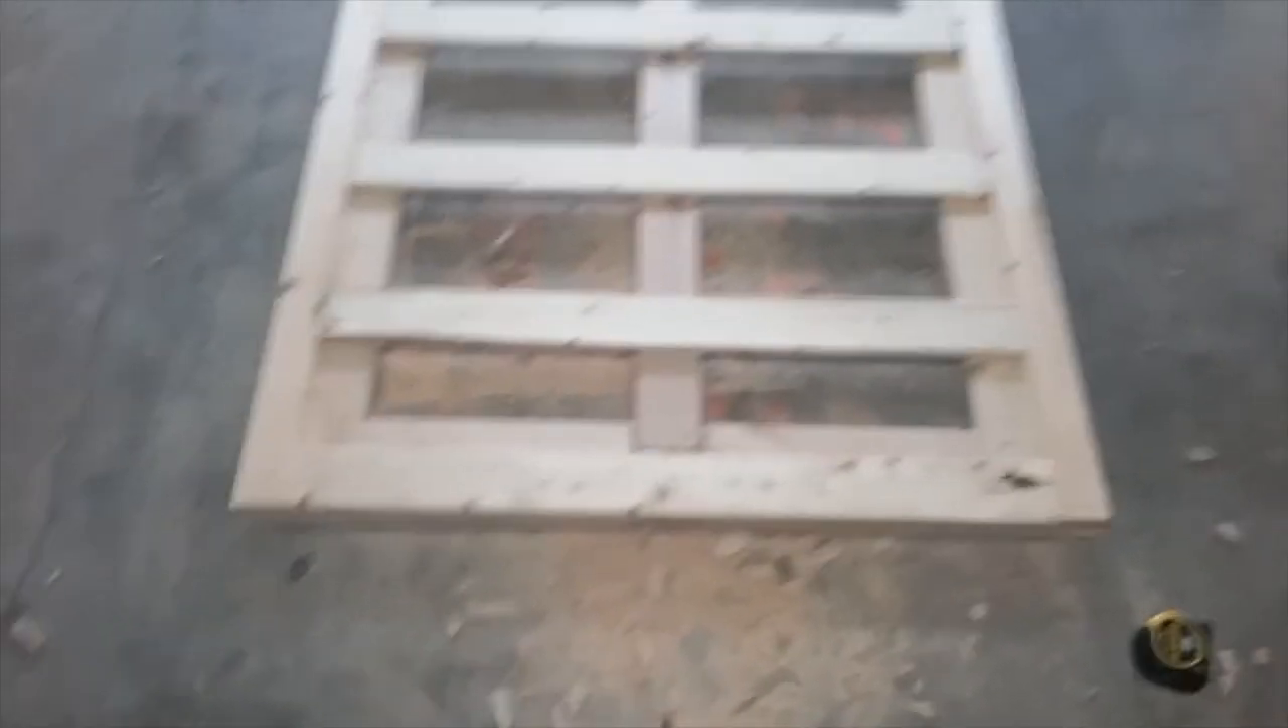Got the slats in now. I am going to screw them.